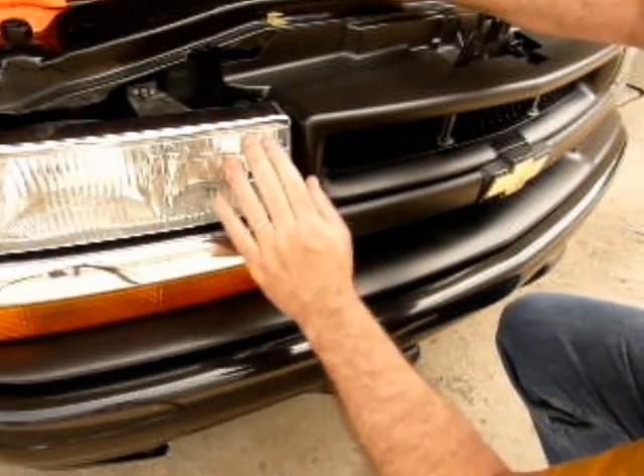I took all the paper out from behind the grill and popped the grill back into place, and I cleaned up some of the headlamp and stuff.